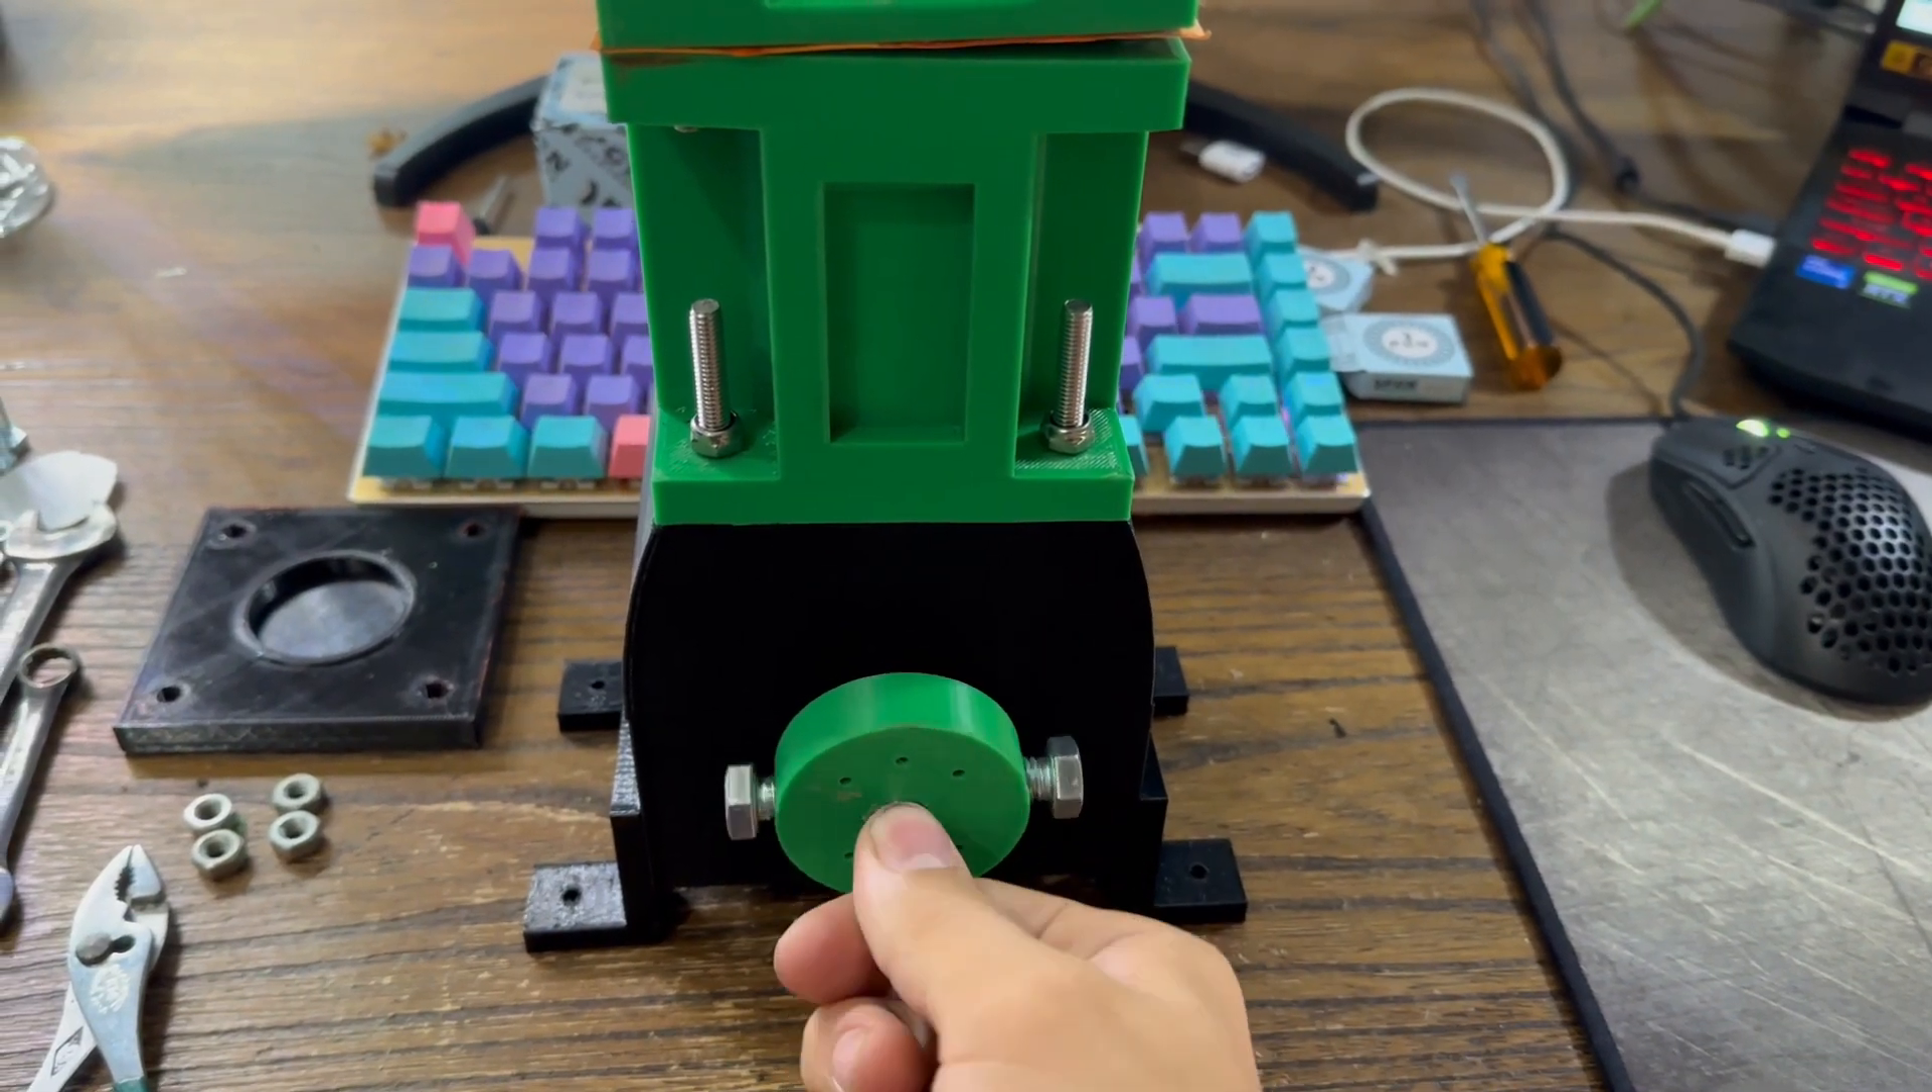I got a hub for the flywheel this isn't bolted on there yet.